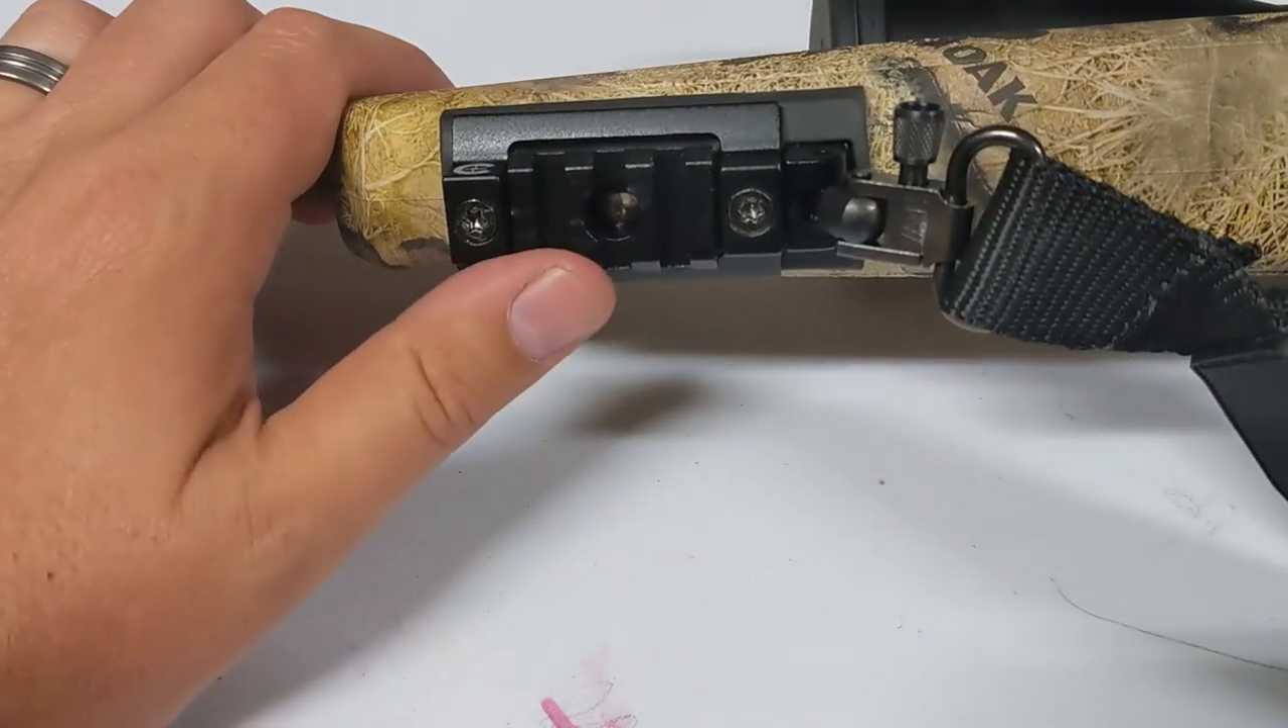But now I have a three slot picatinny rail on the bottom of my rifle.